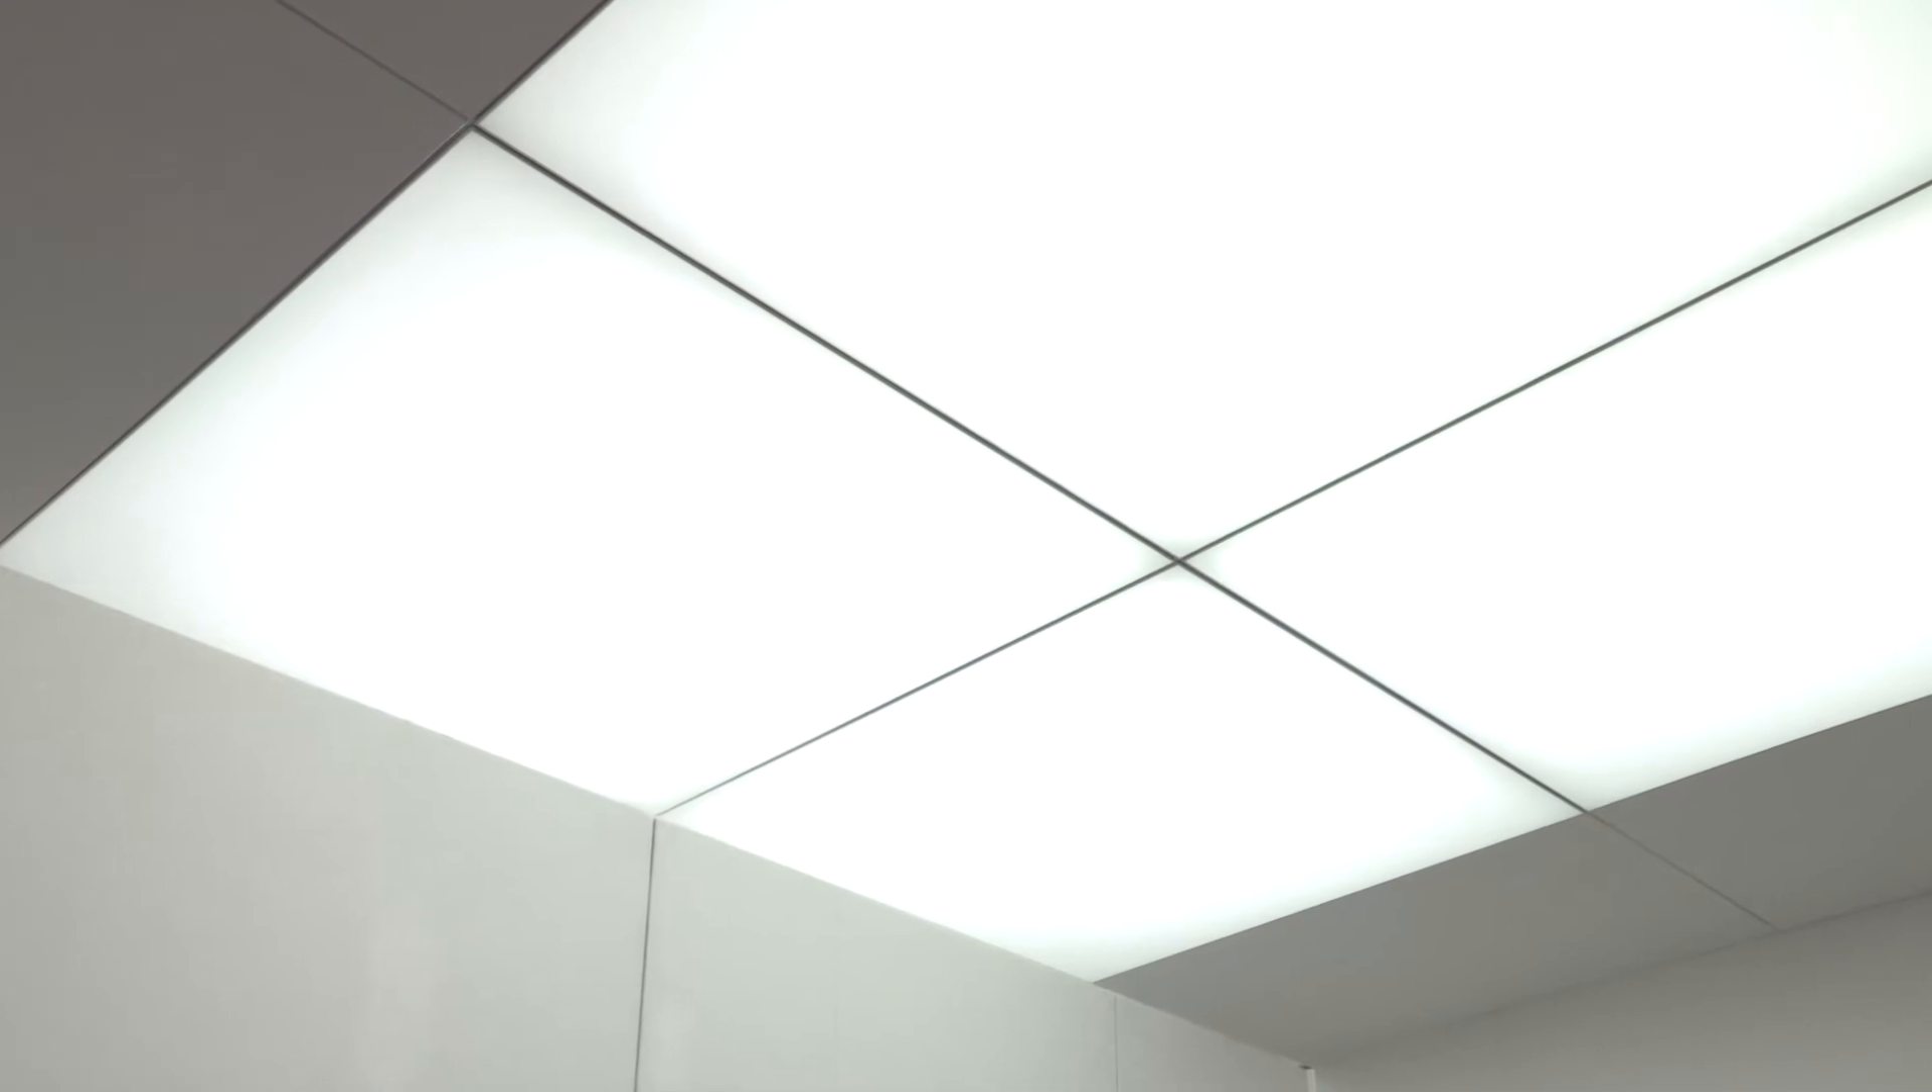The Silencio Light Frame panel ceiling is now fully installed.